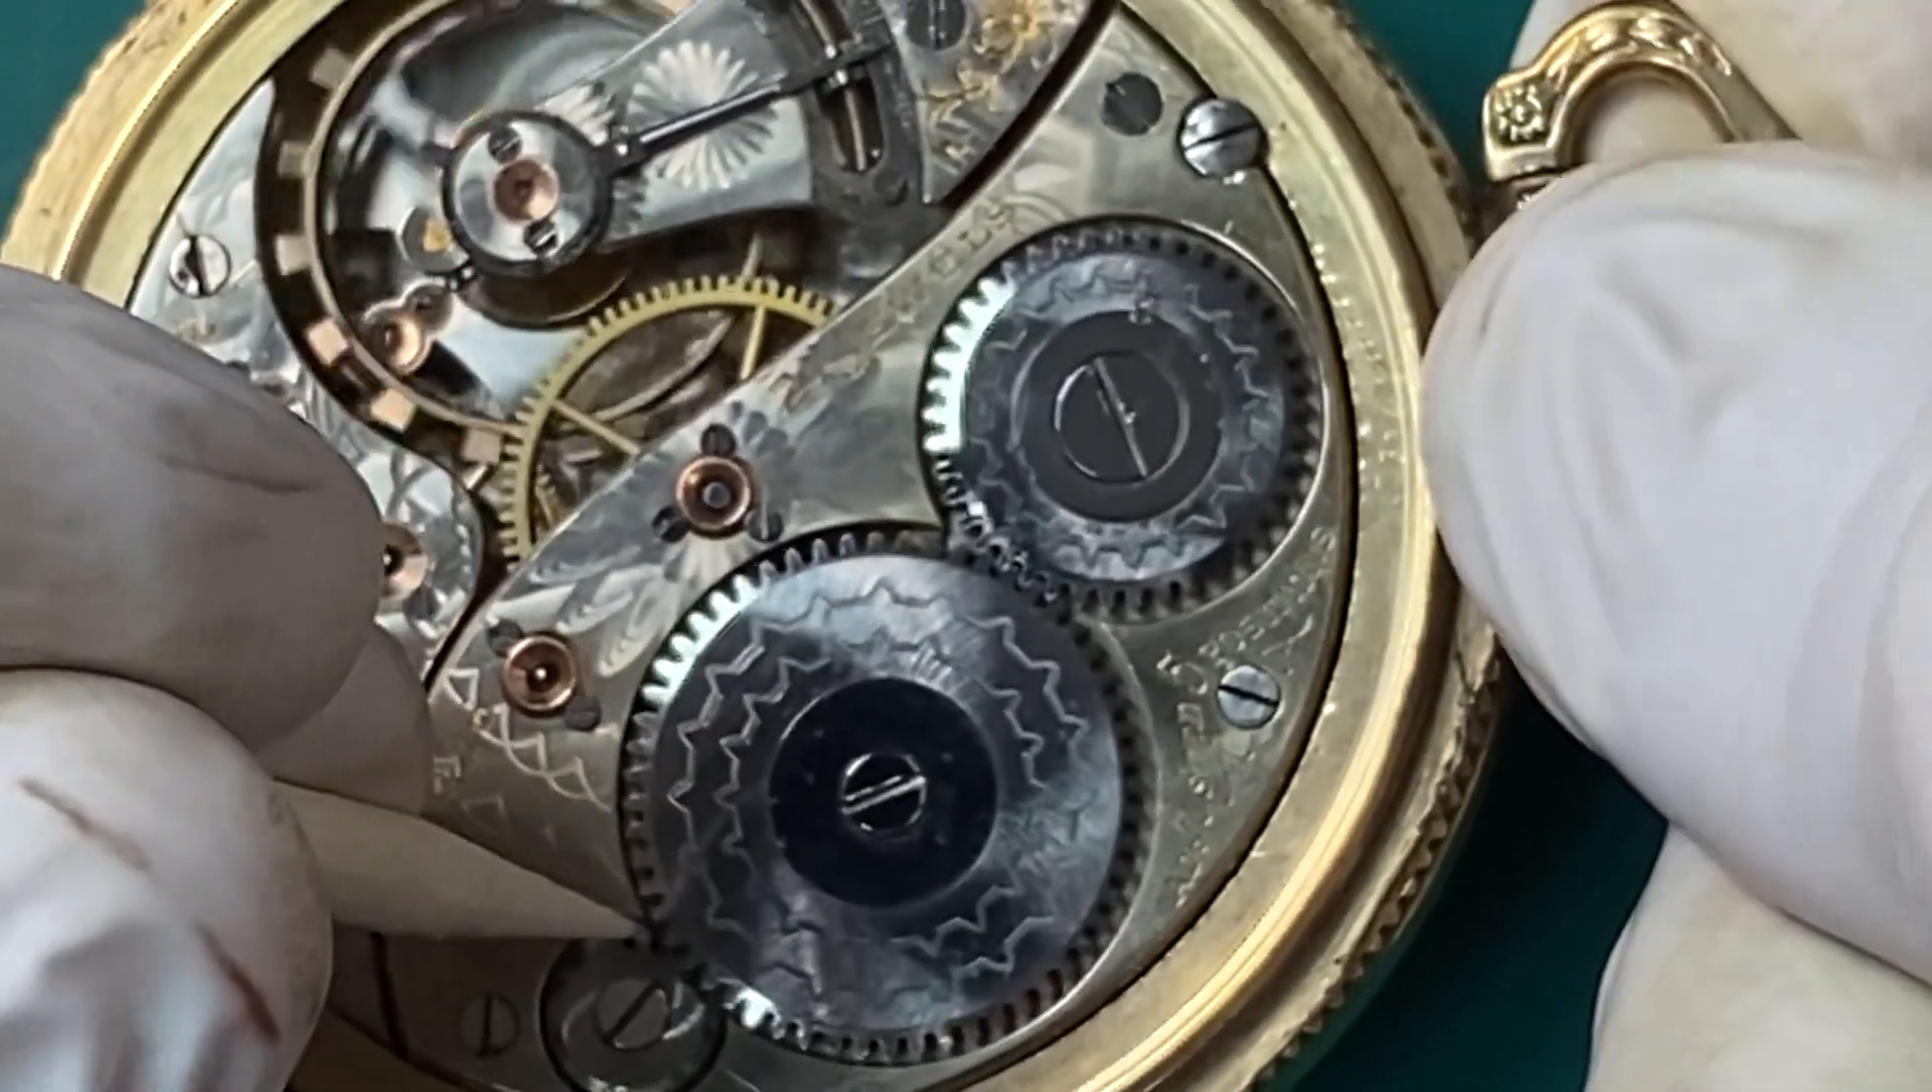And this is a 21-jewel railroad-grade Elgin Father Time made in 1911. Now we have the back cover off.